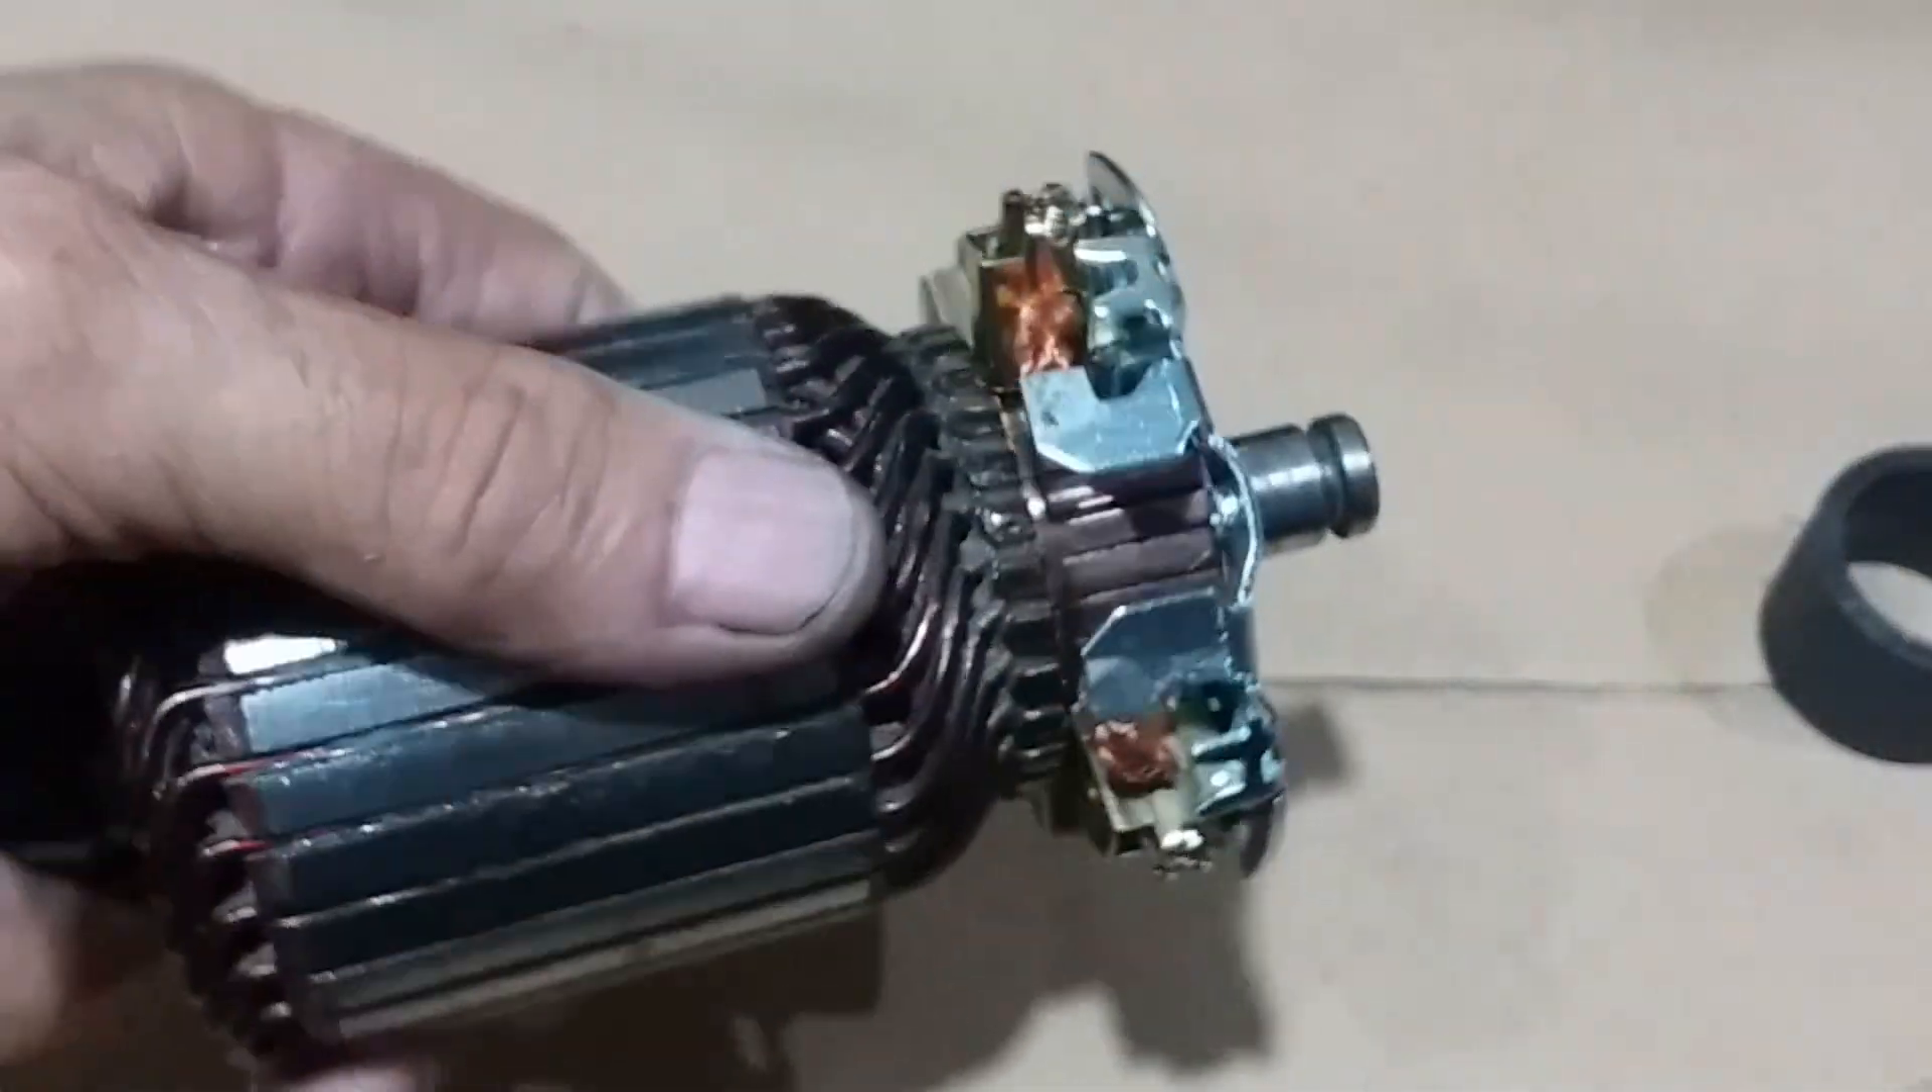O suporte já está no lugar. Montadinho.